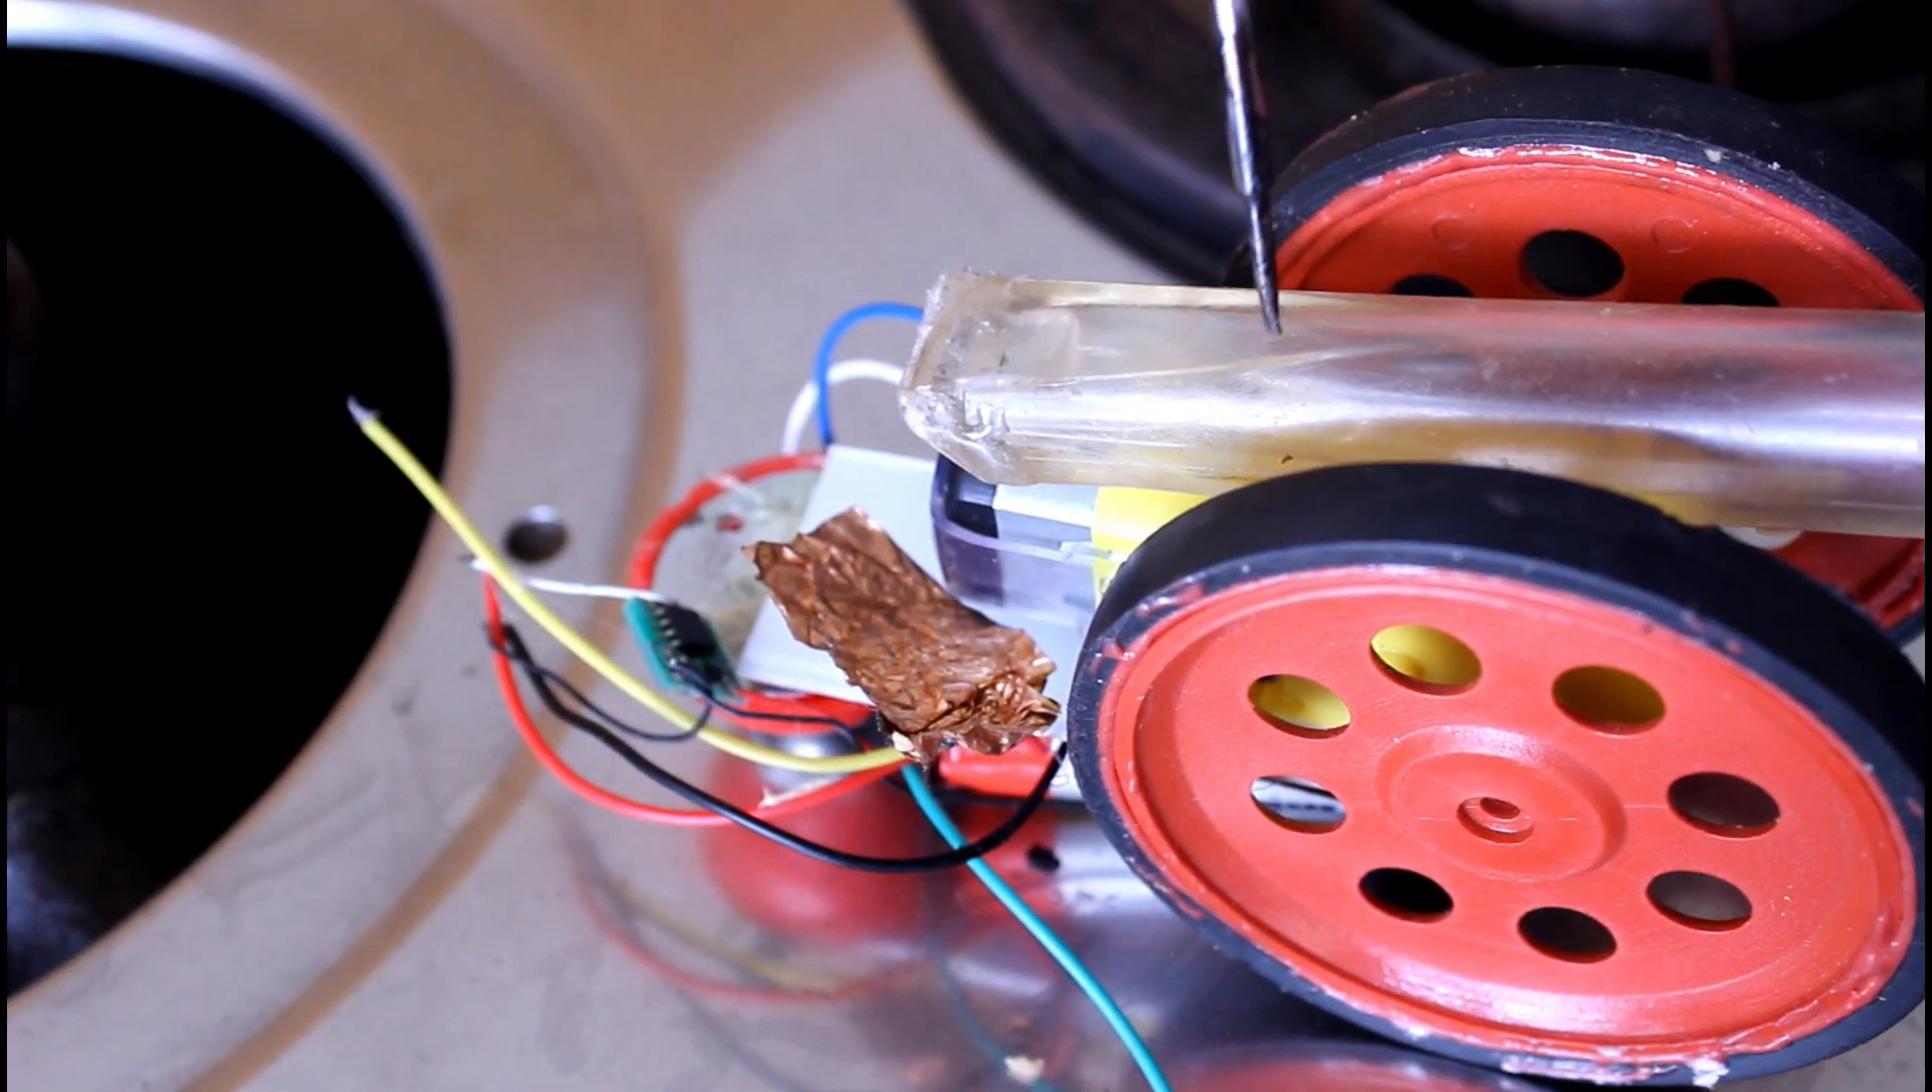Okay here i already fixed the wheel and i am going to make a hole where we are going to put a fuse to light the cannon.